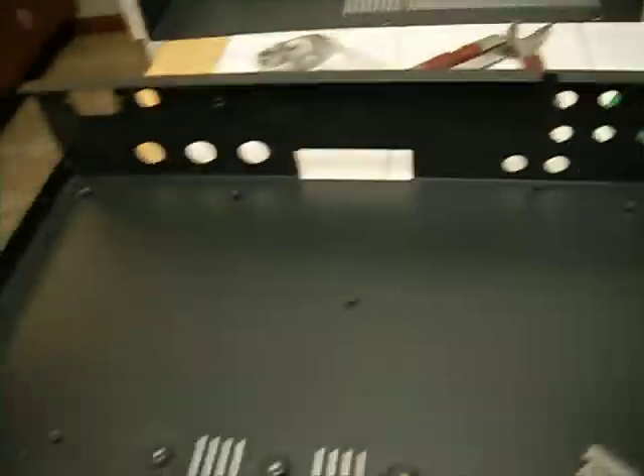And so now we have an empty chassis.